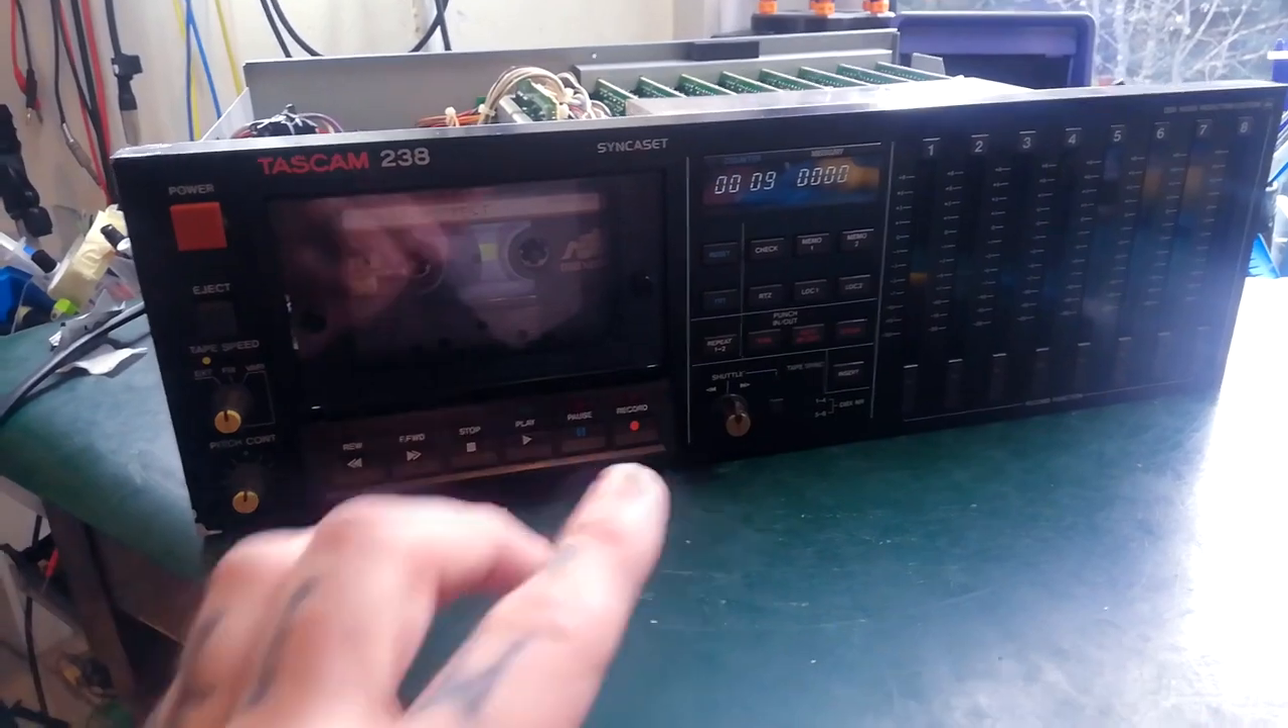I've reassembled the unit well more or less i've still got the case to put back on the top.